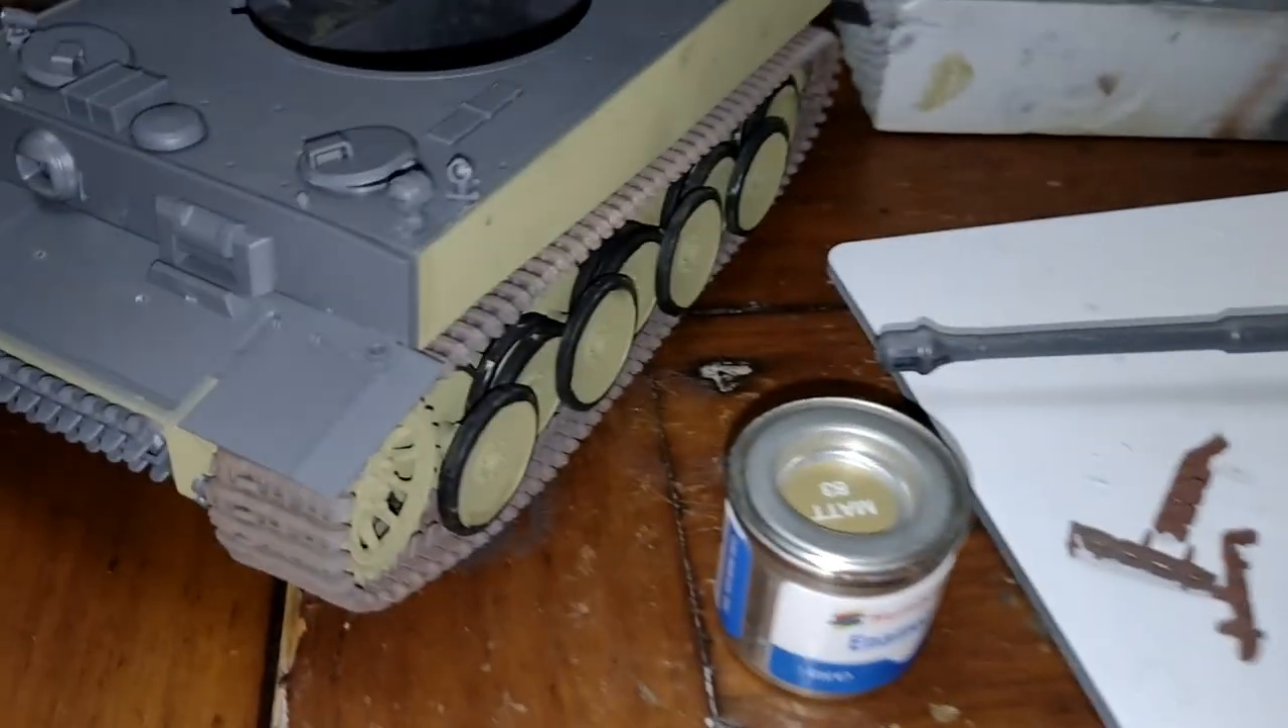So I've put the track on as well now.